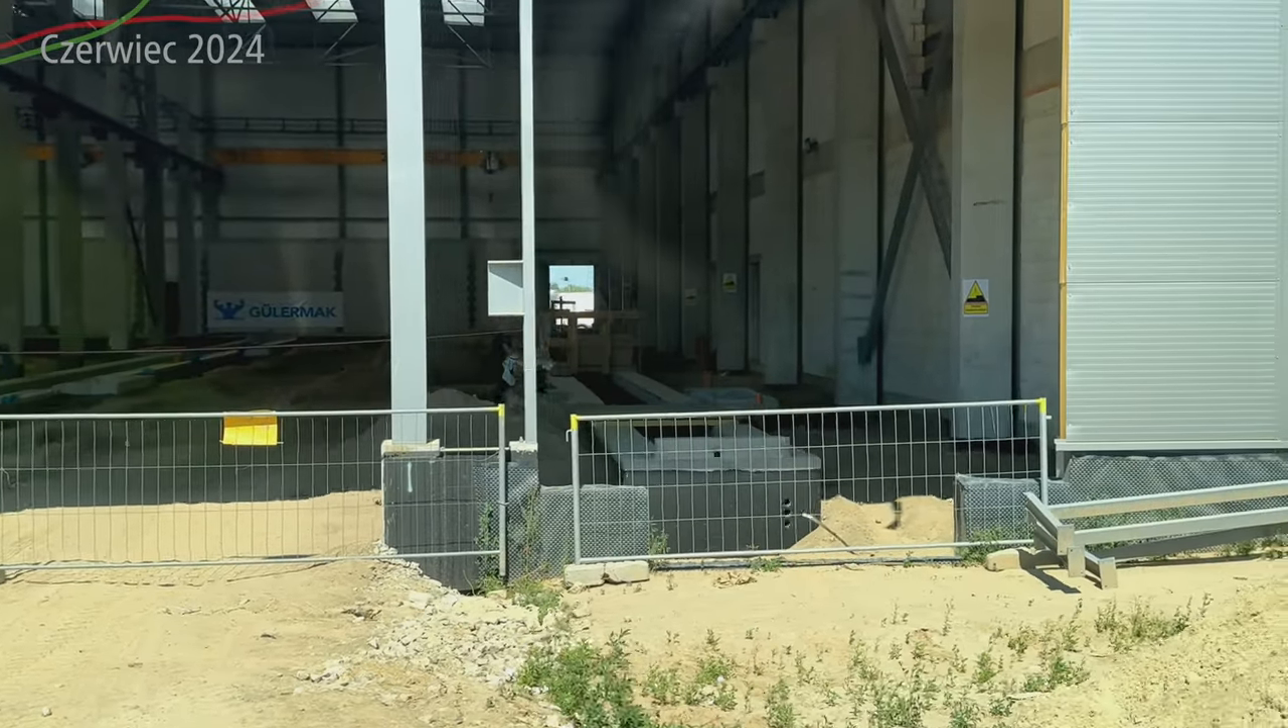Jak widzicie sama hala nie ma jeszcze oczywiście bram wjazdowych, ale widzimy, że już właściwie wszystkie ściany poza tą ścianą od tej strony wschodniej są już właściwie gotowe.